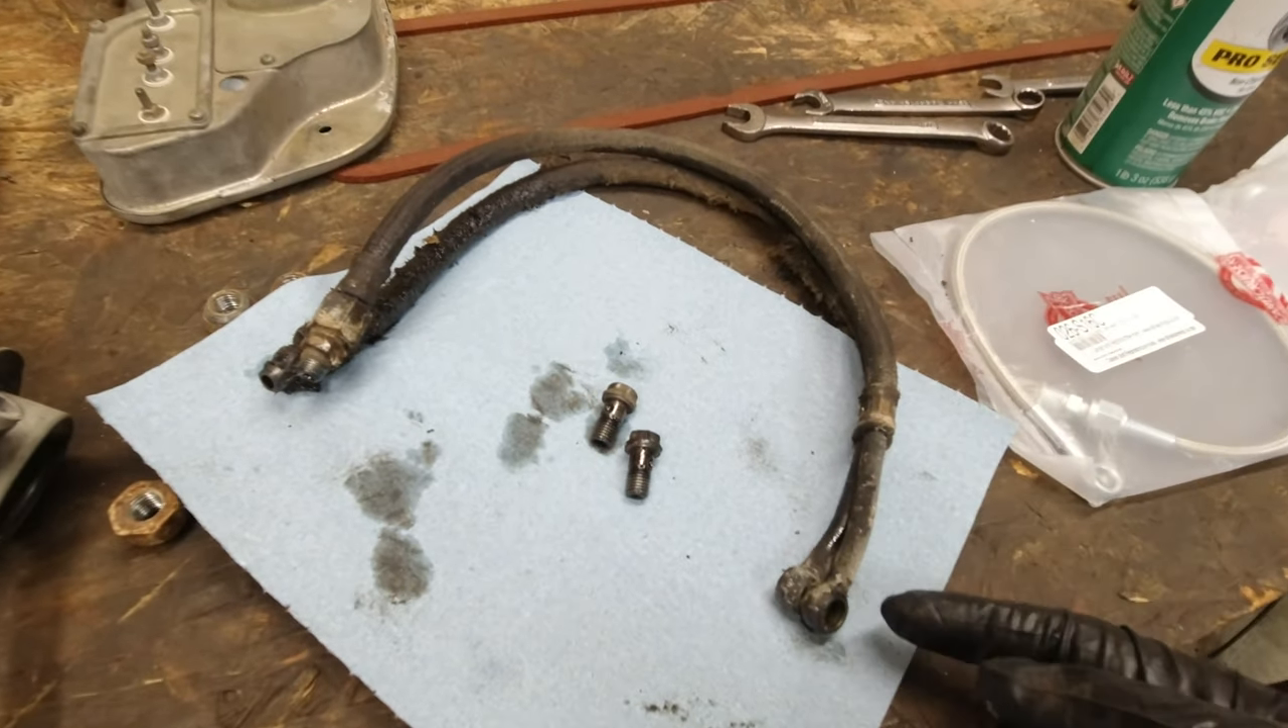So I got both of these hoses off.